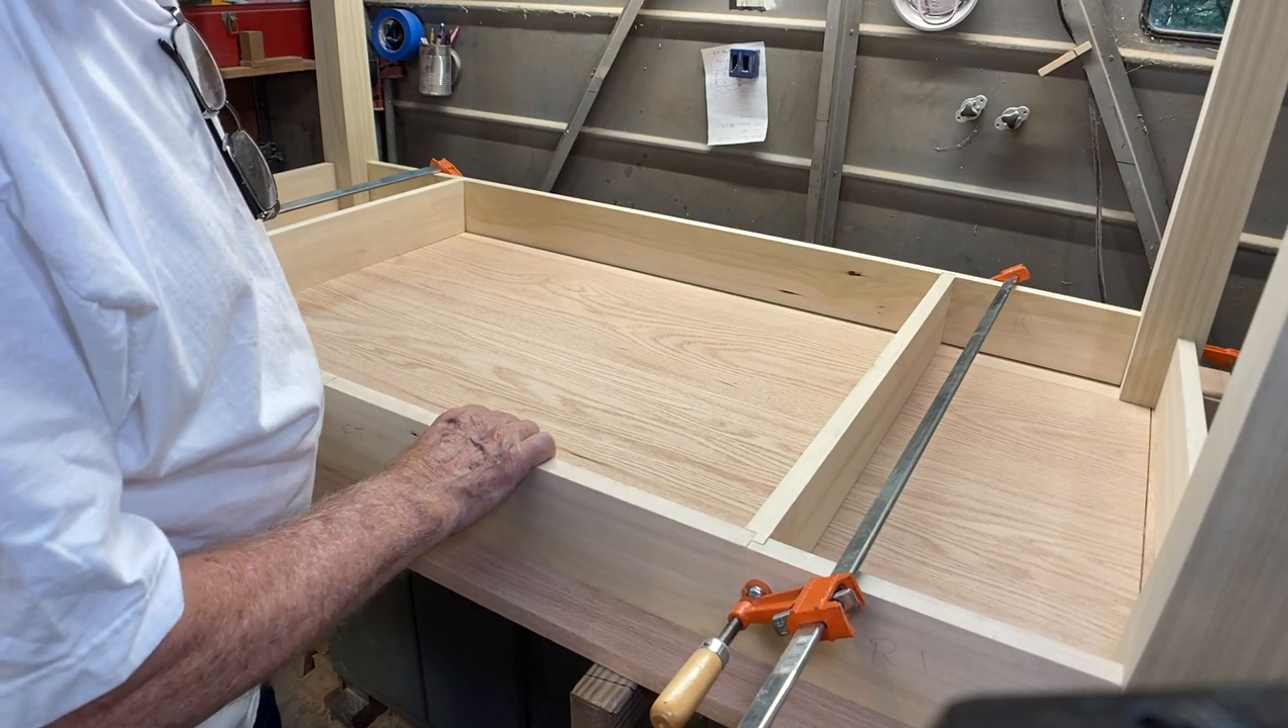I've got these sides all clamped up.